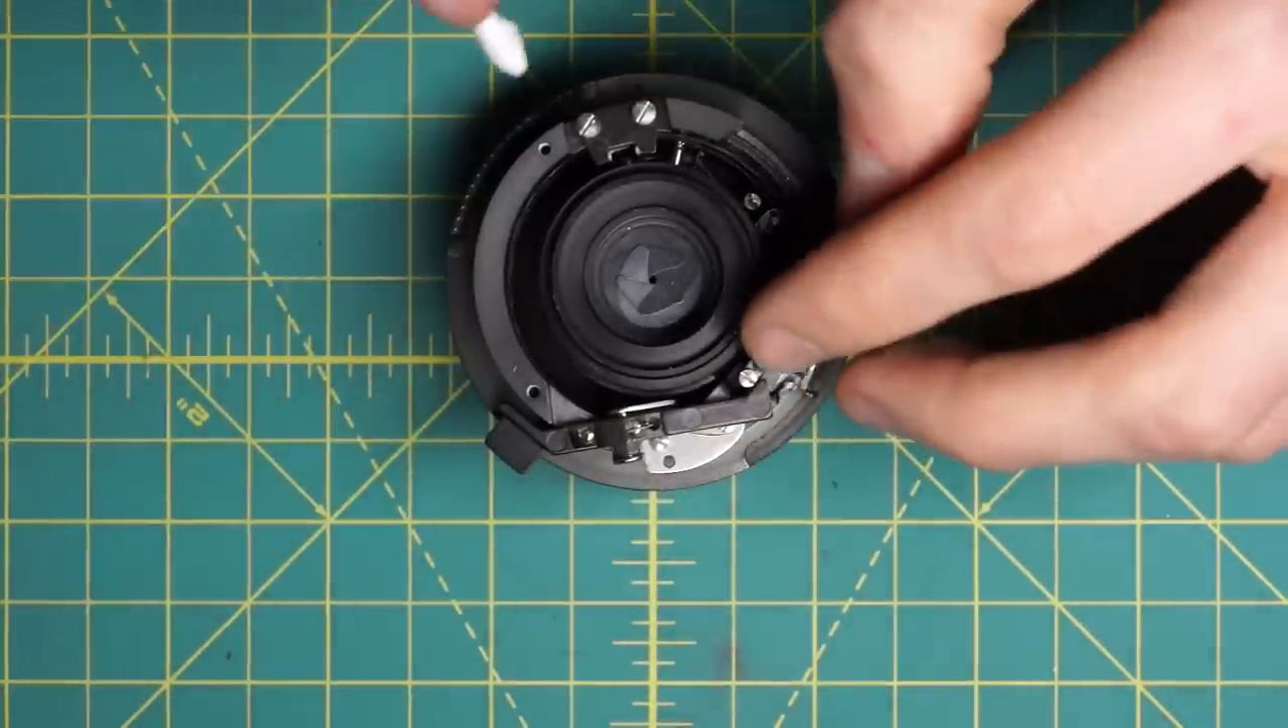And now we do have access to the back of the diaphragm blades.